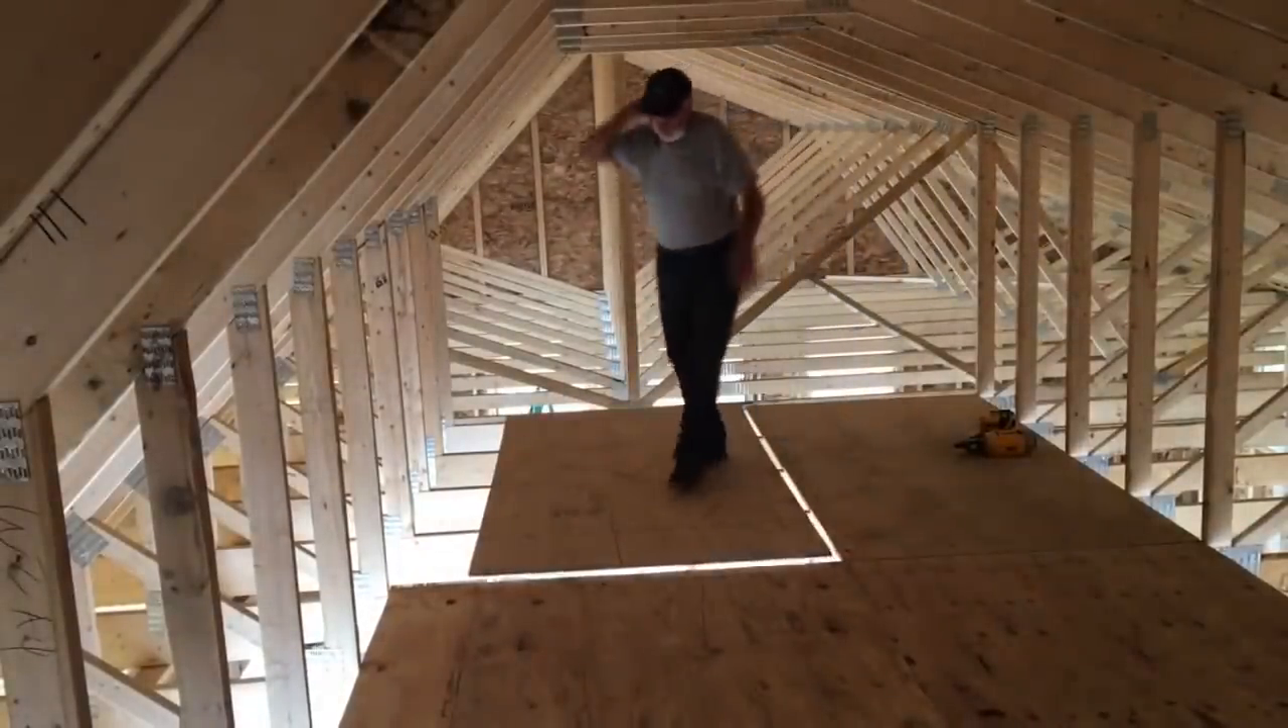We still have to put up handrails all around the sides and on the end.